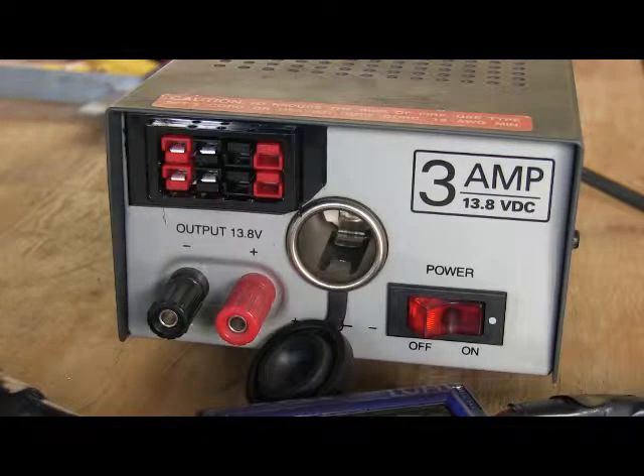The 3 amp power supply job is finished as you can see I put in the power pole connectors on the left.